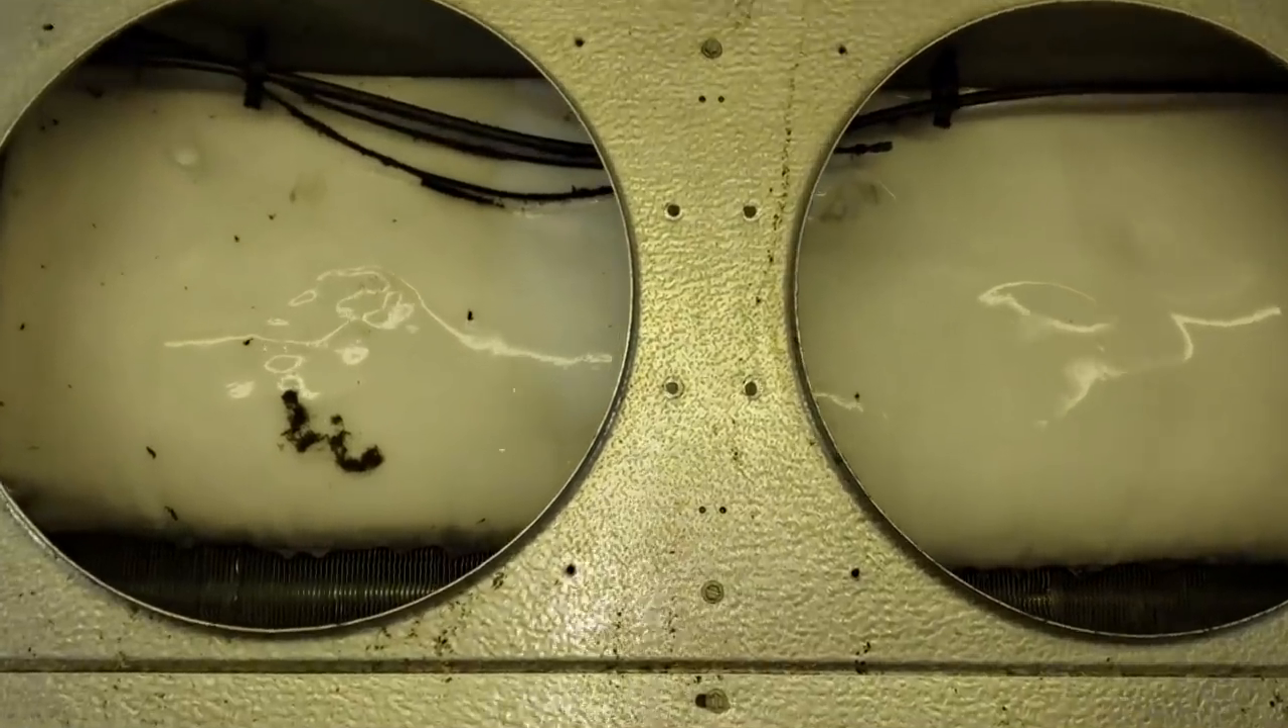So I got the fan motors all out.